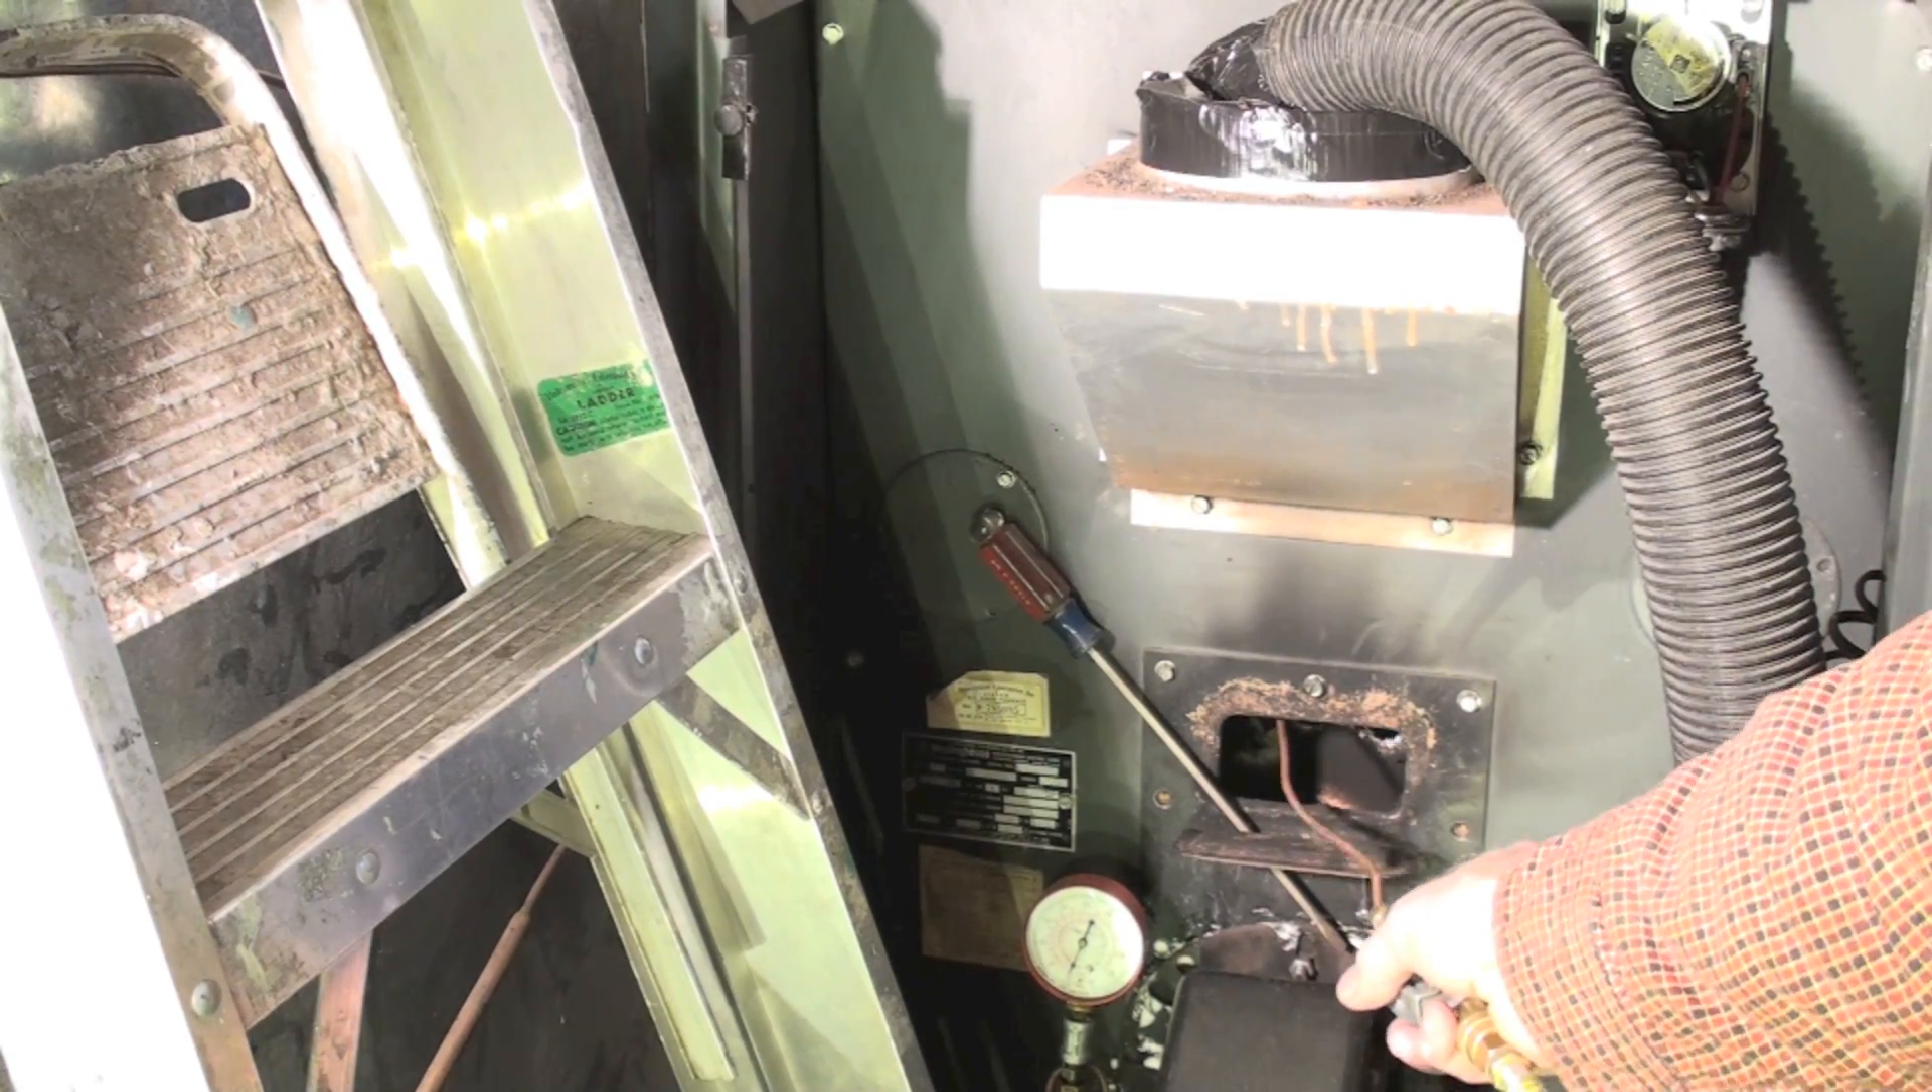Here's a look at where I've got the vac hose here on the vent collar.